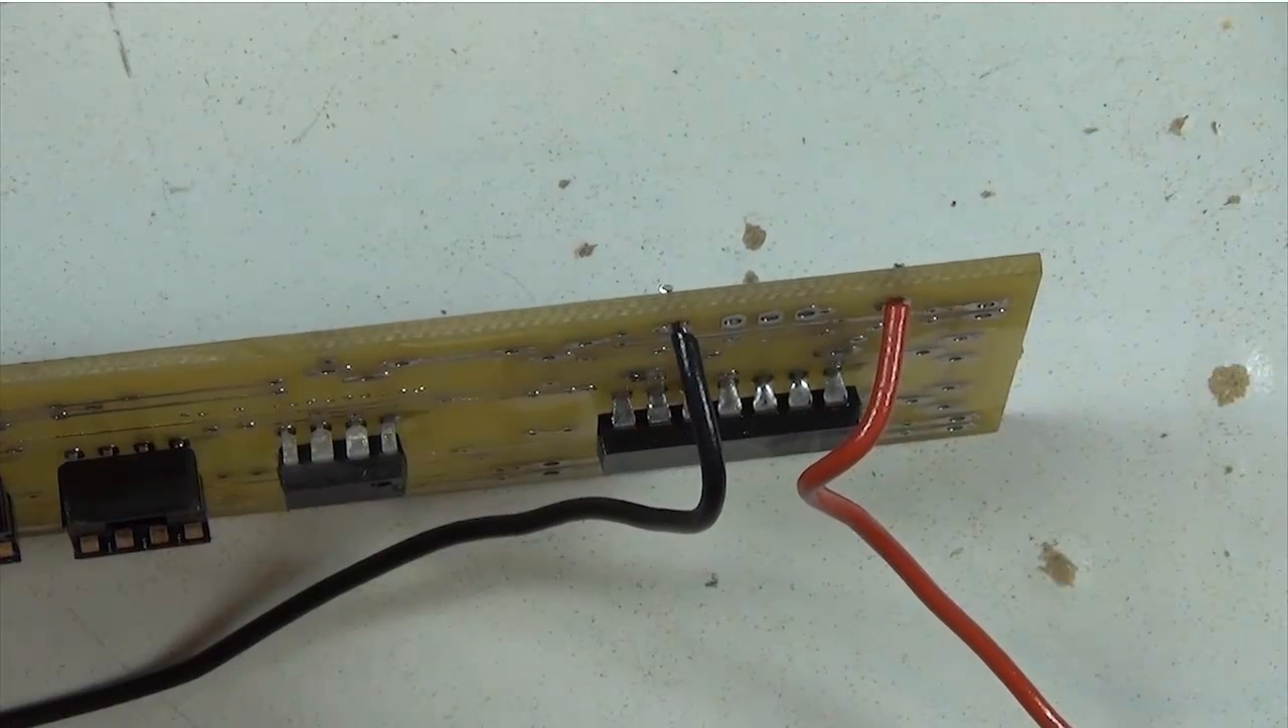We soldered a couple of wires onto the printed circuit board without damaging the insulation on the wire.